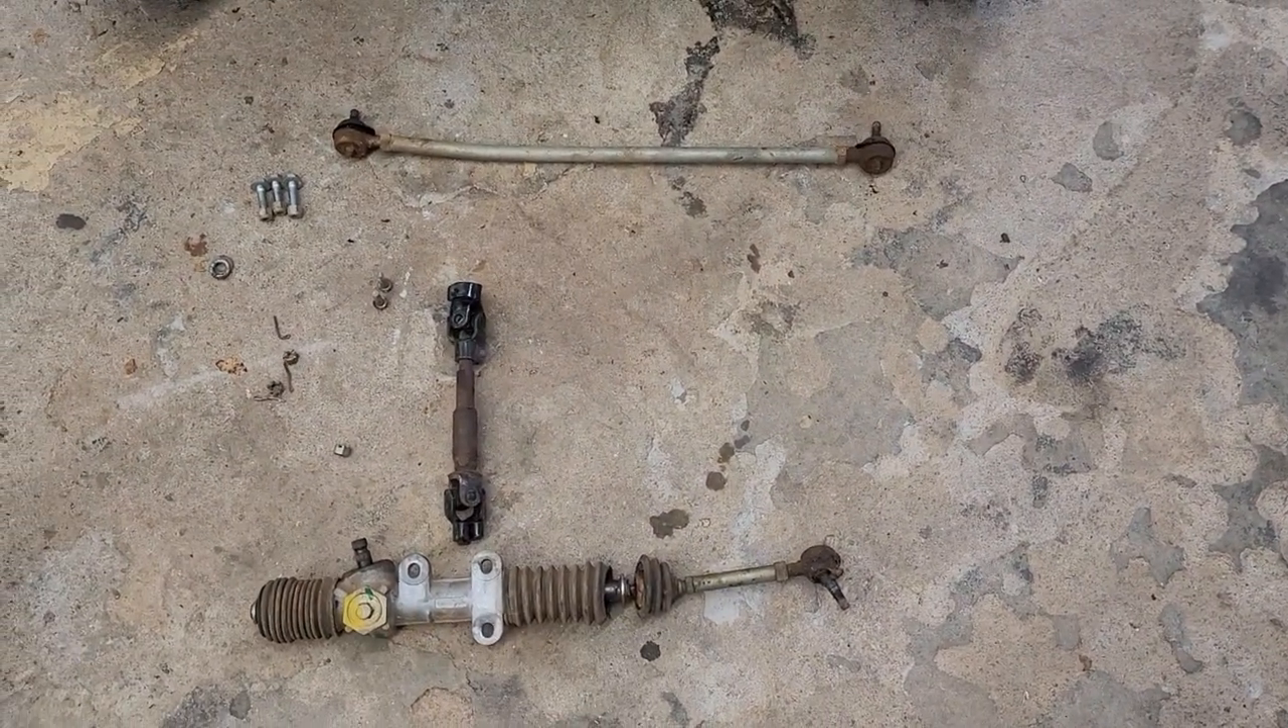And then you come over here and I've got the old steering arm and steering rack taken off.